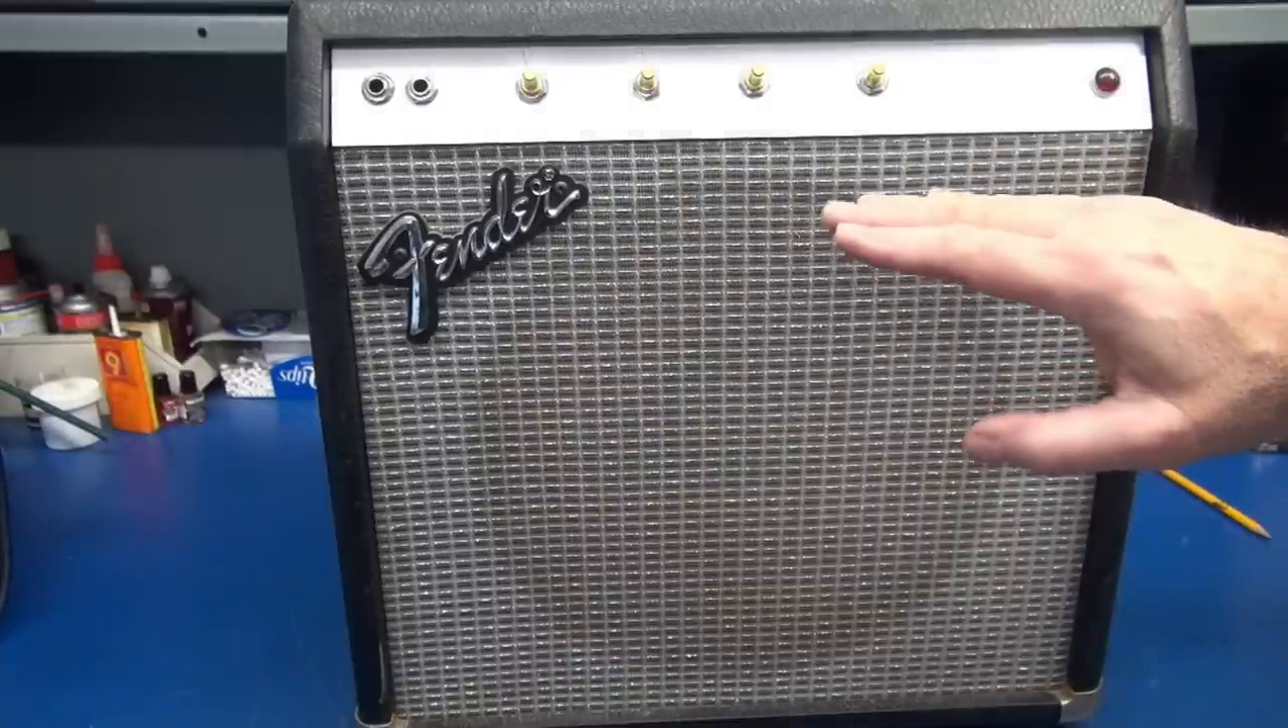Well here's the front of the amp with a new aluminum control panel installed covering all those old holes.